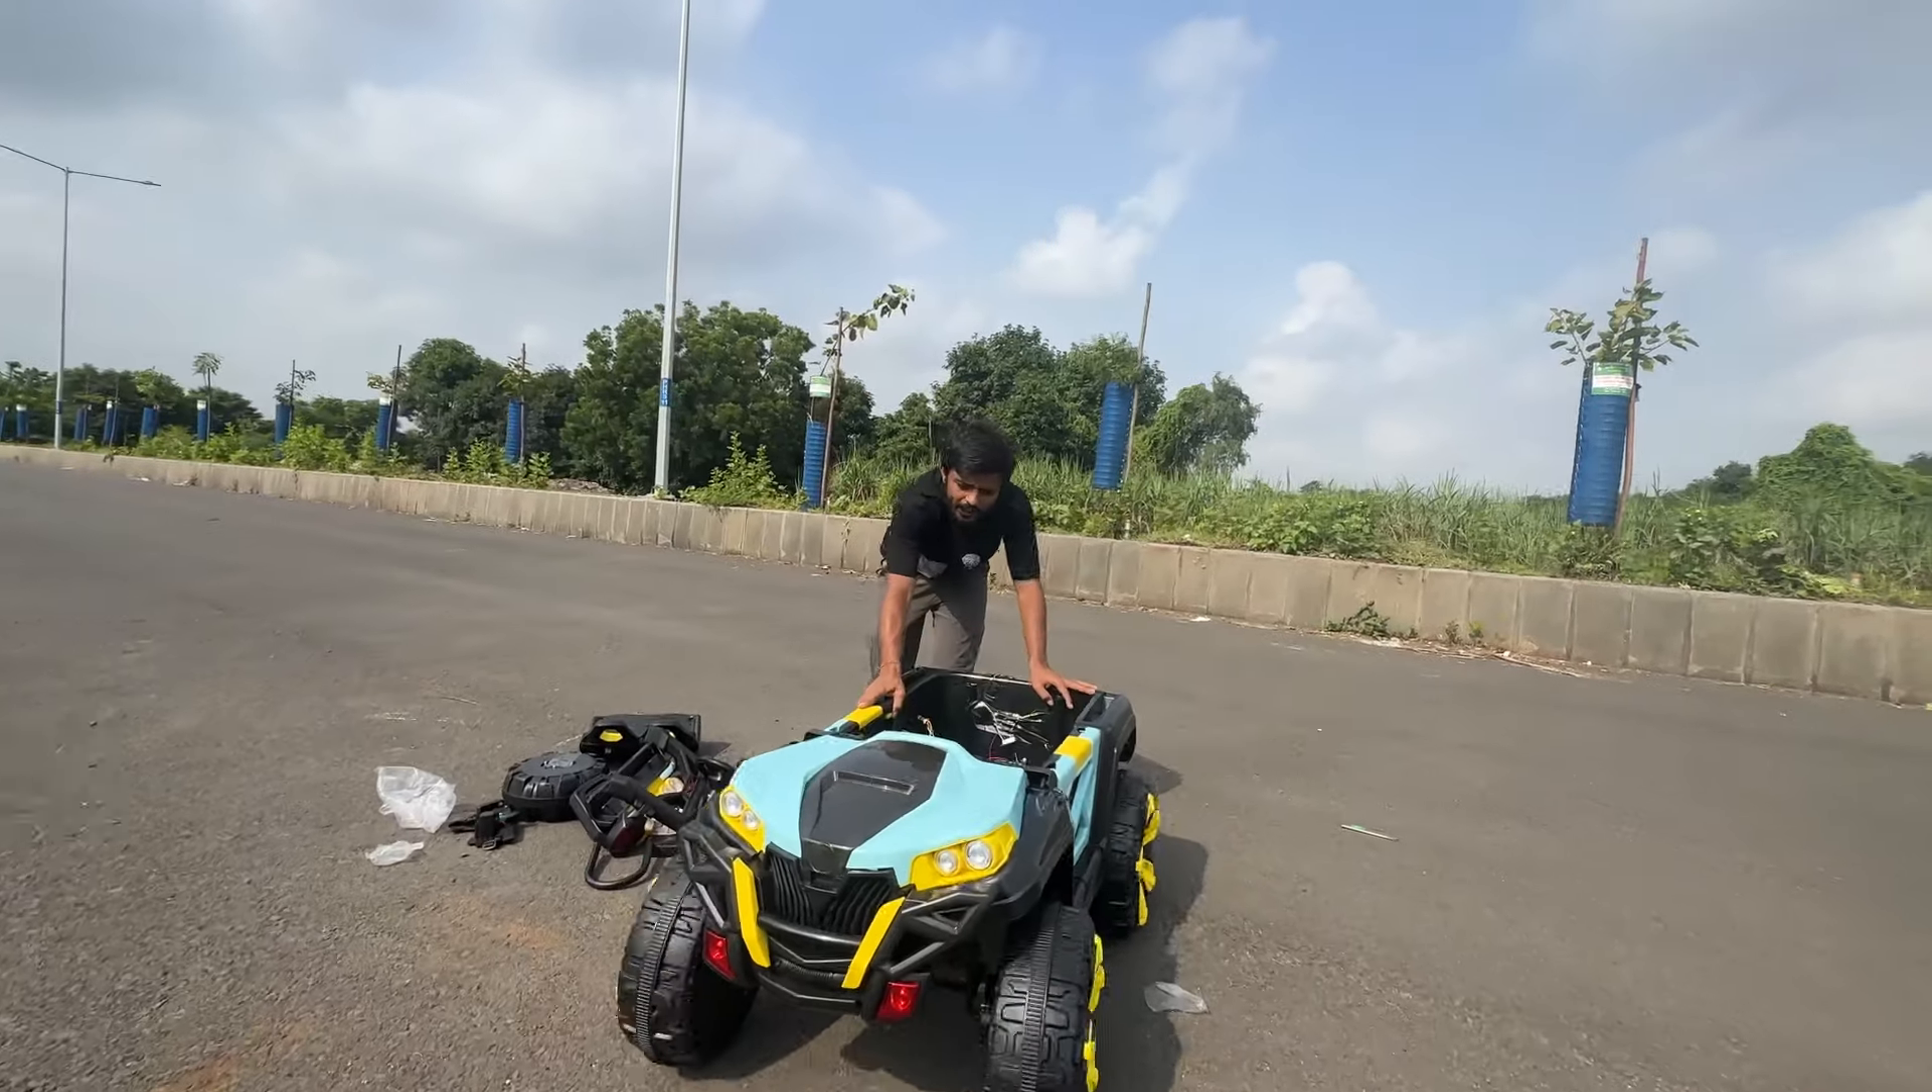जैसे कि आप देख रहे हो हमने टायर लगा दिया है।